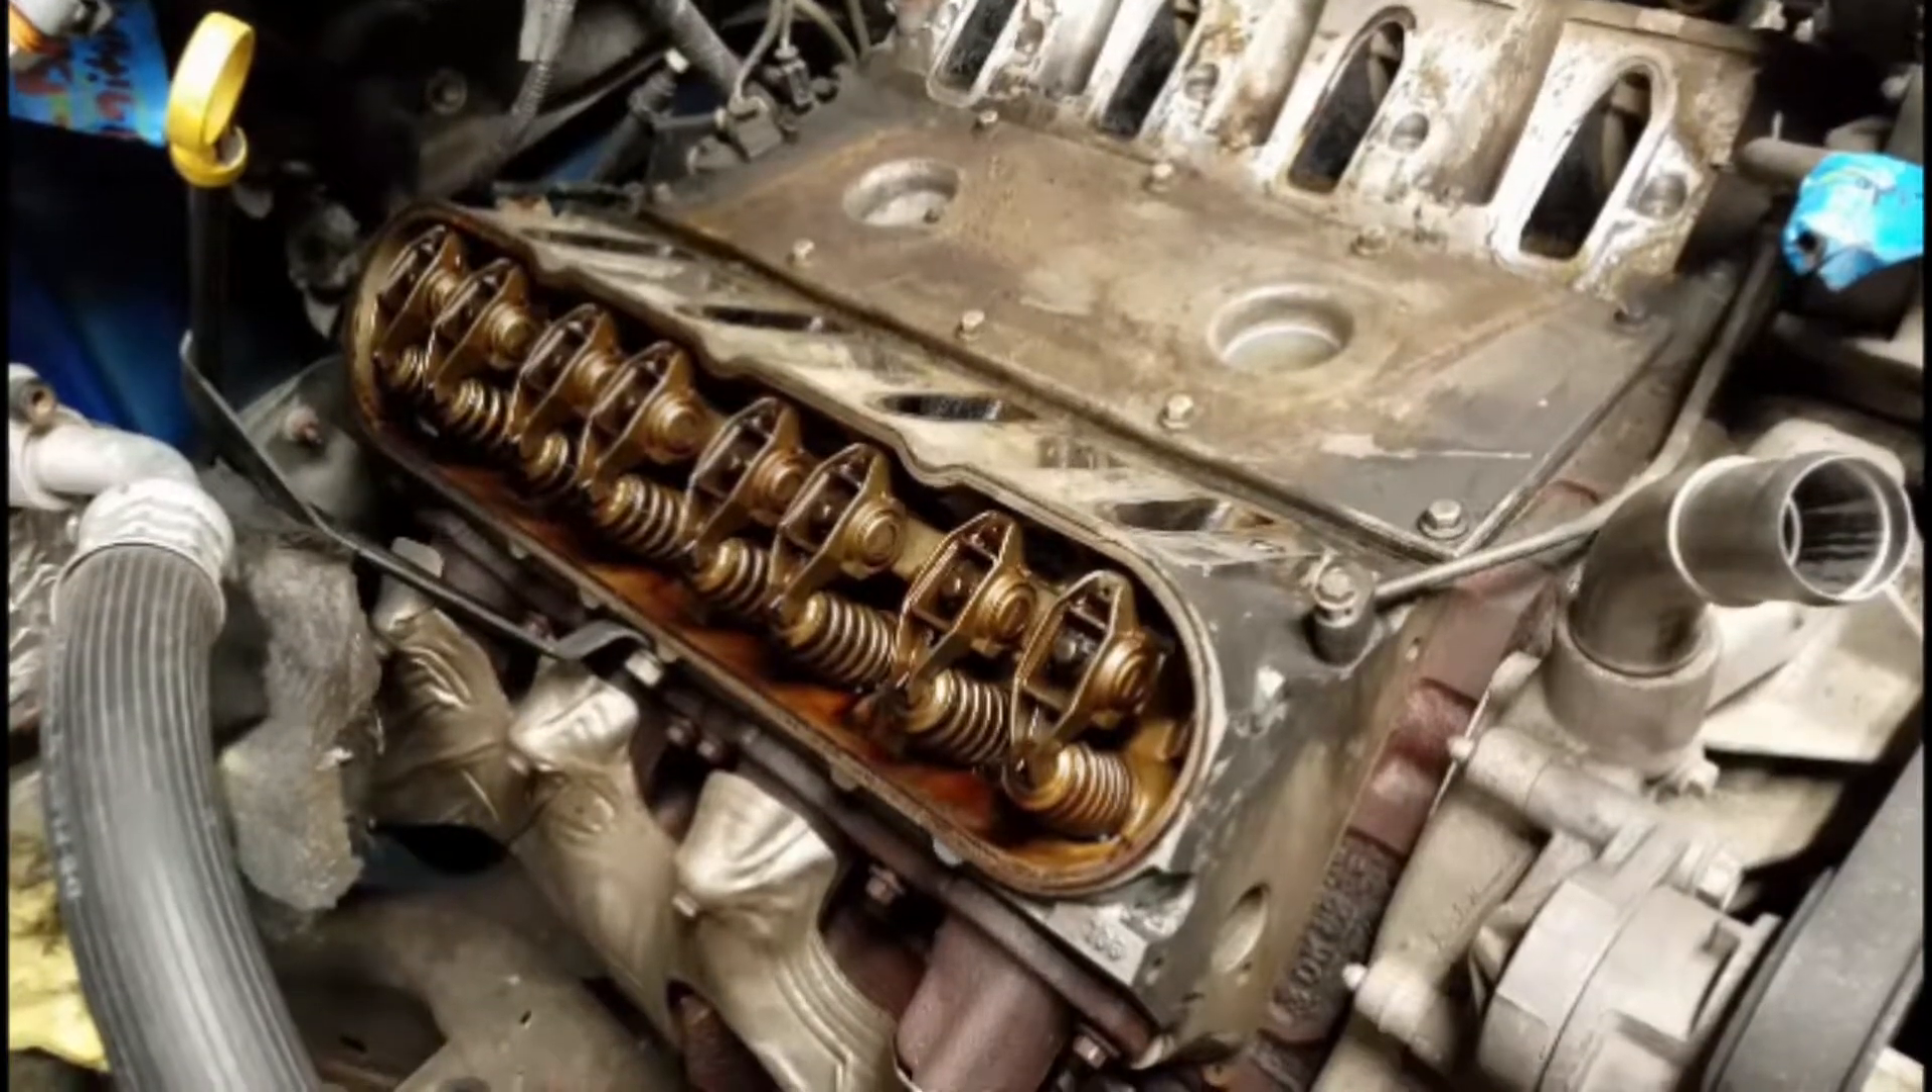I don't know why I was saying cylinder cap all day, but valve covers are off.